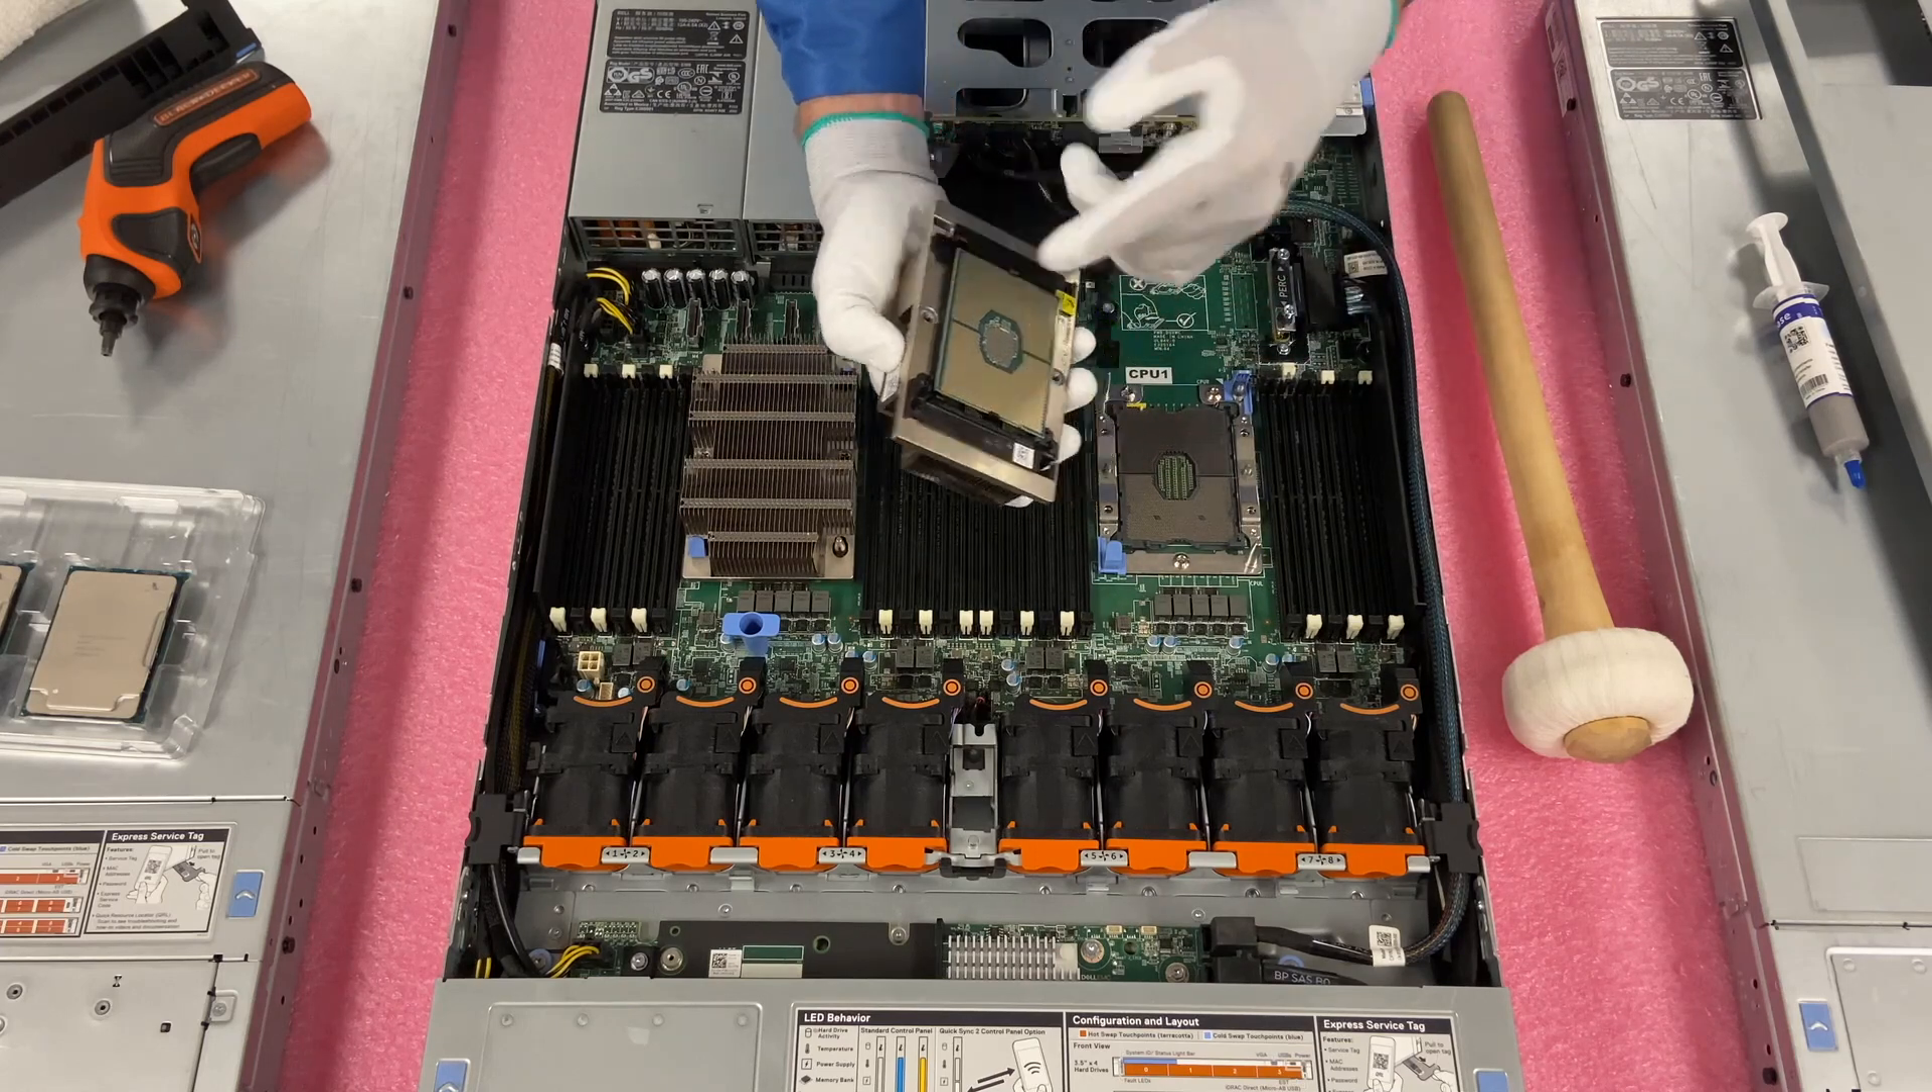Like I said, I'm going to flip it over and you're going to see here that the CPU is installed in this clip. Luckily there's no thermal paste or anything coming off the side.